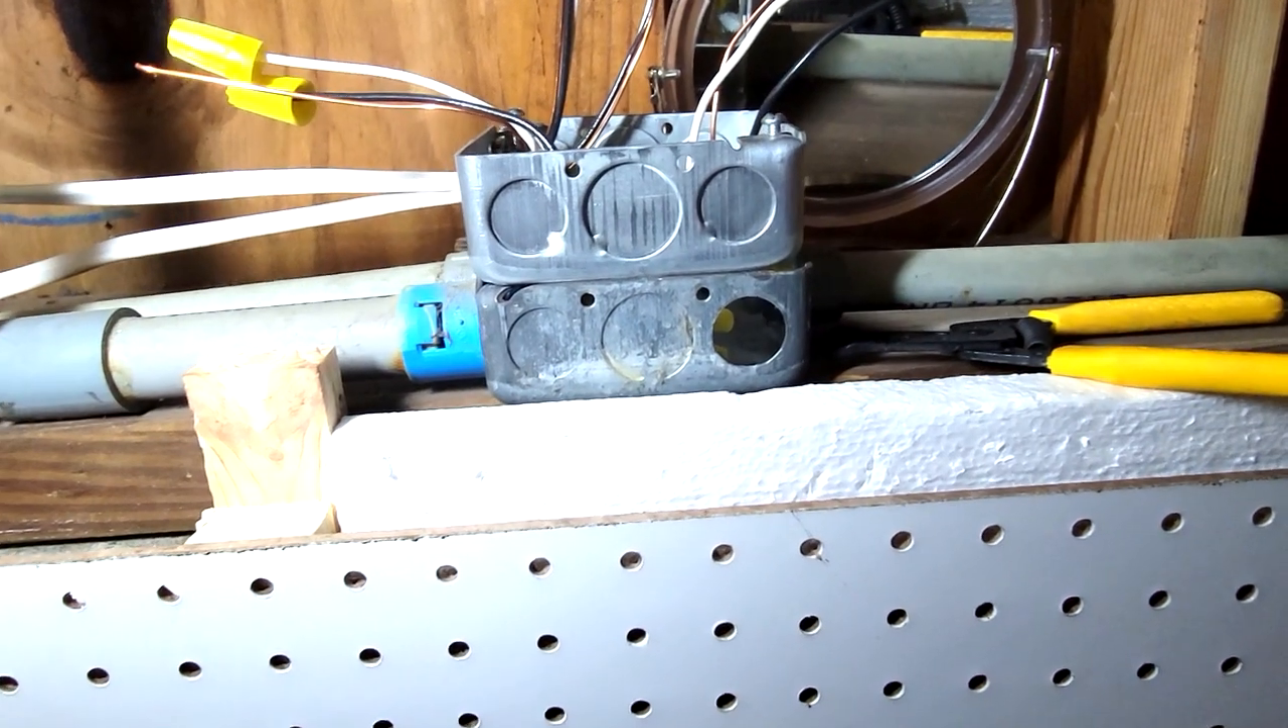I put the extender on here to give me some extra room.